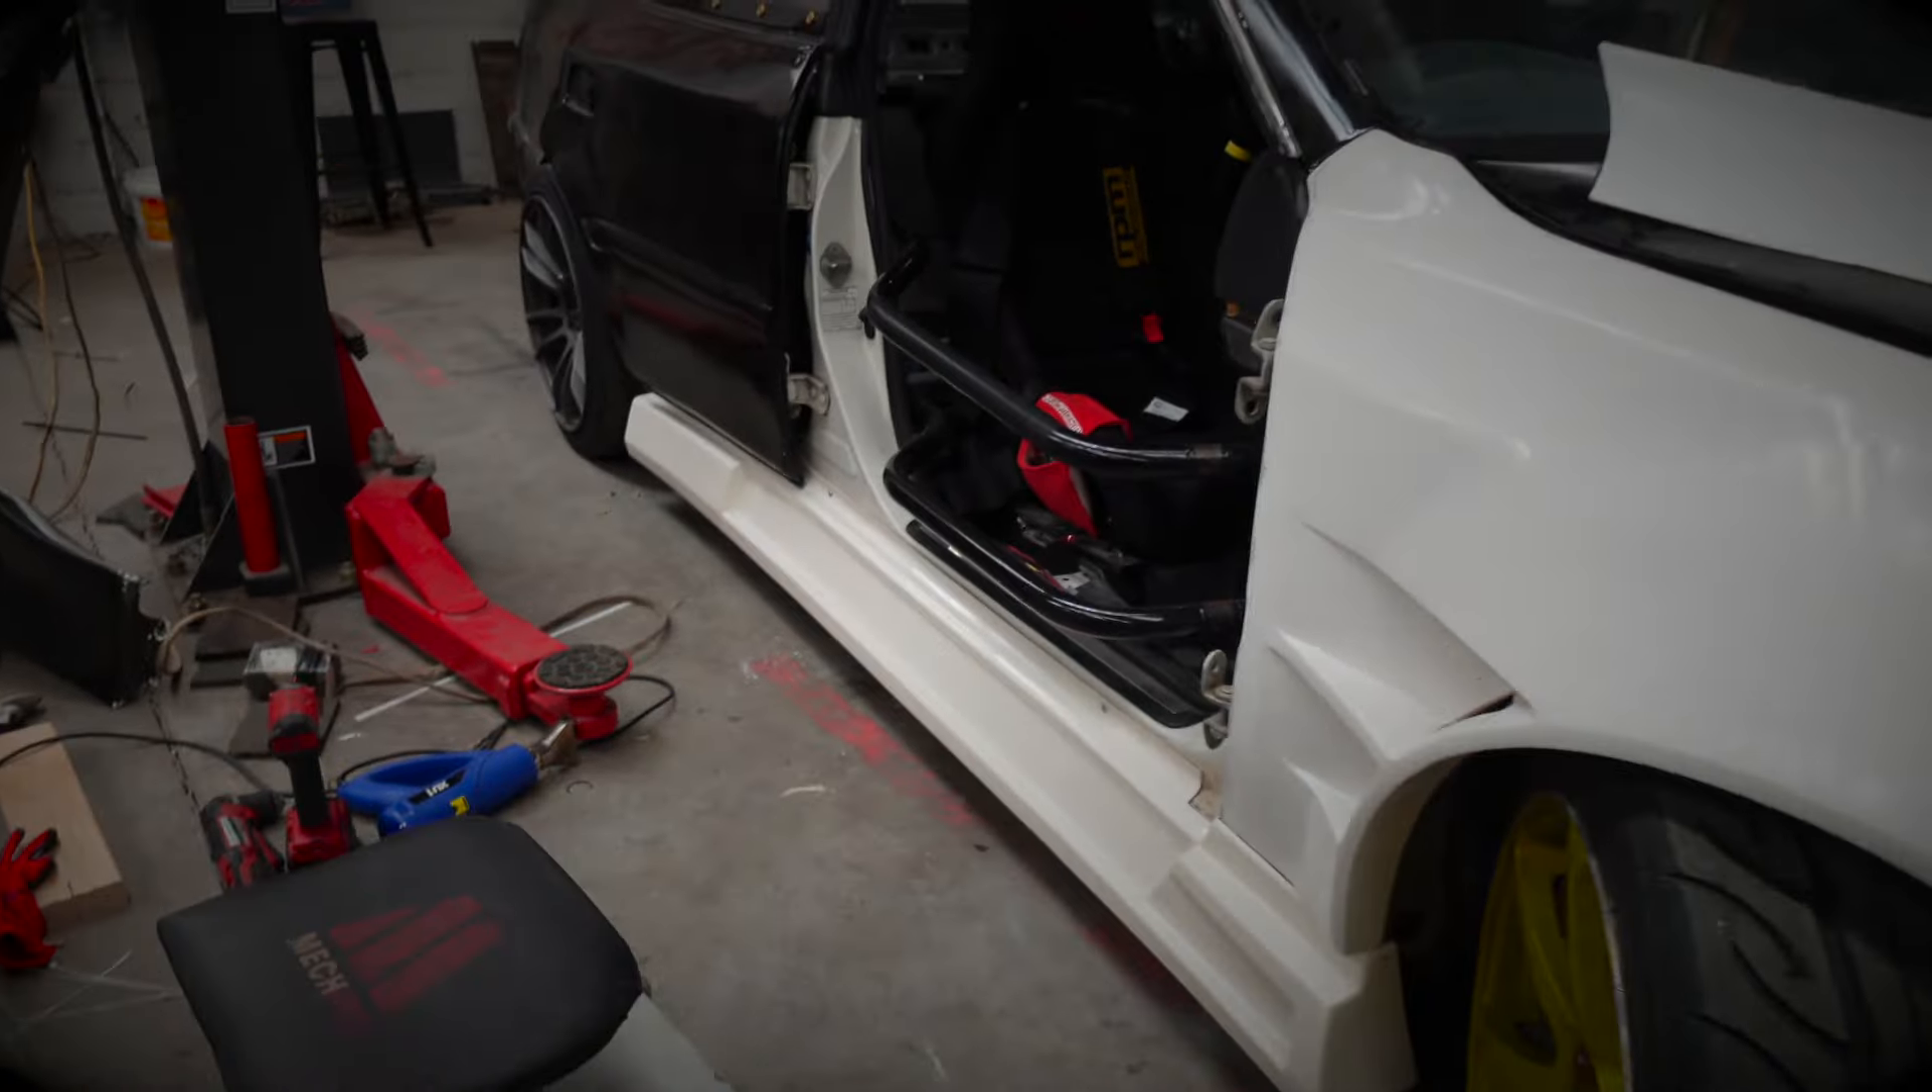As you can see, I've got the front guard fitted up and the side skirt.